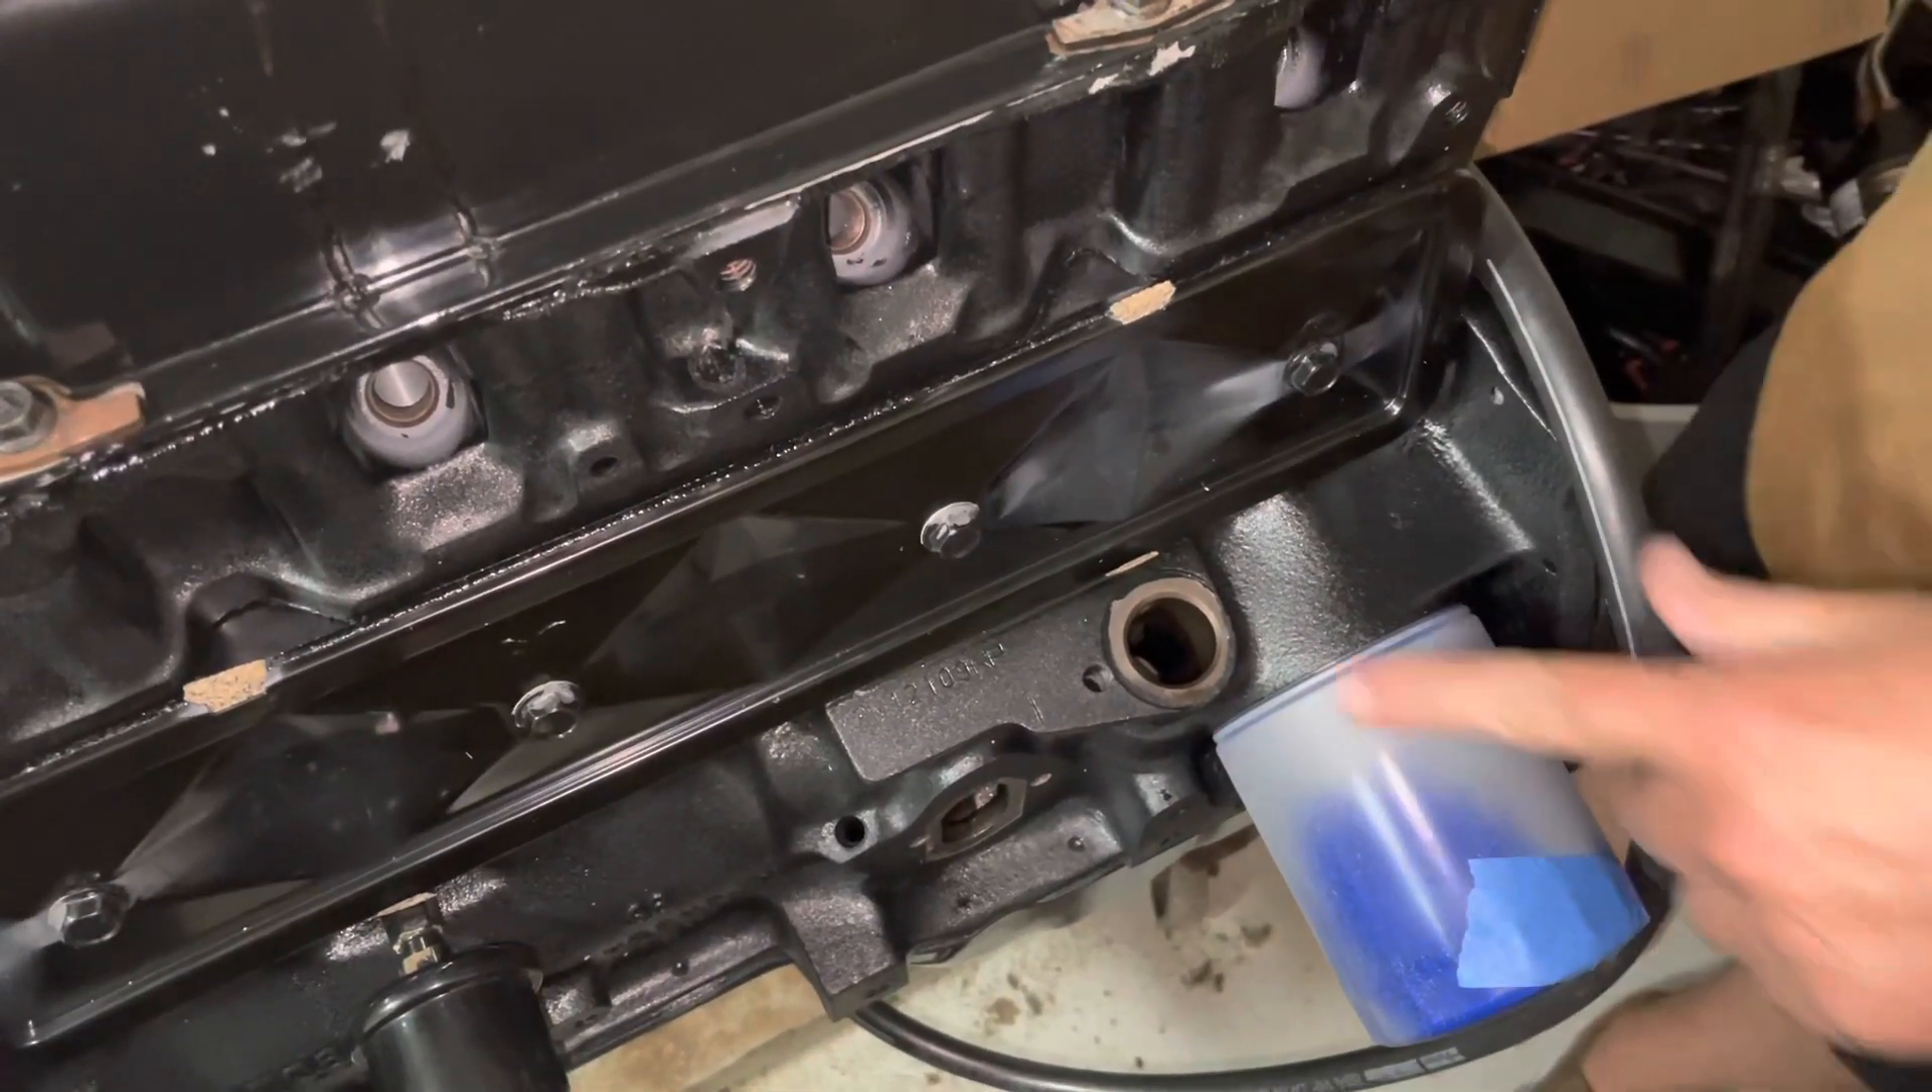So right now I do not have a distributor in this hole right here and I have the distributor cleaned and prepped and ready to go.